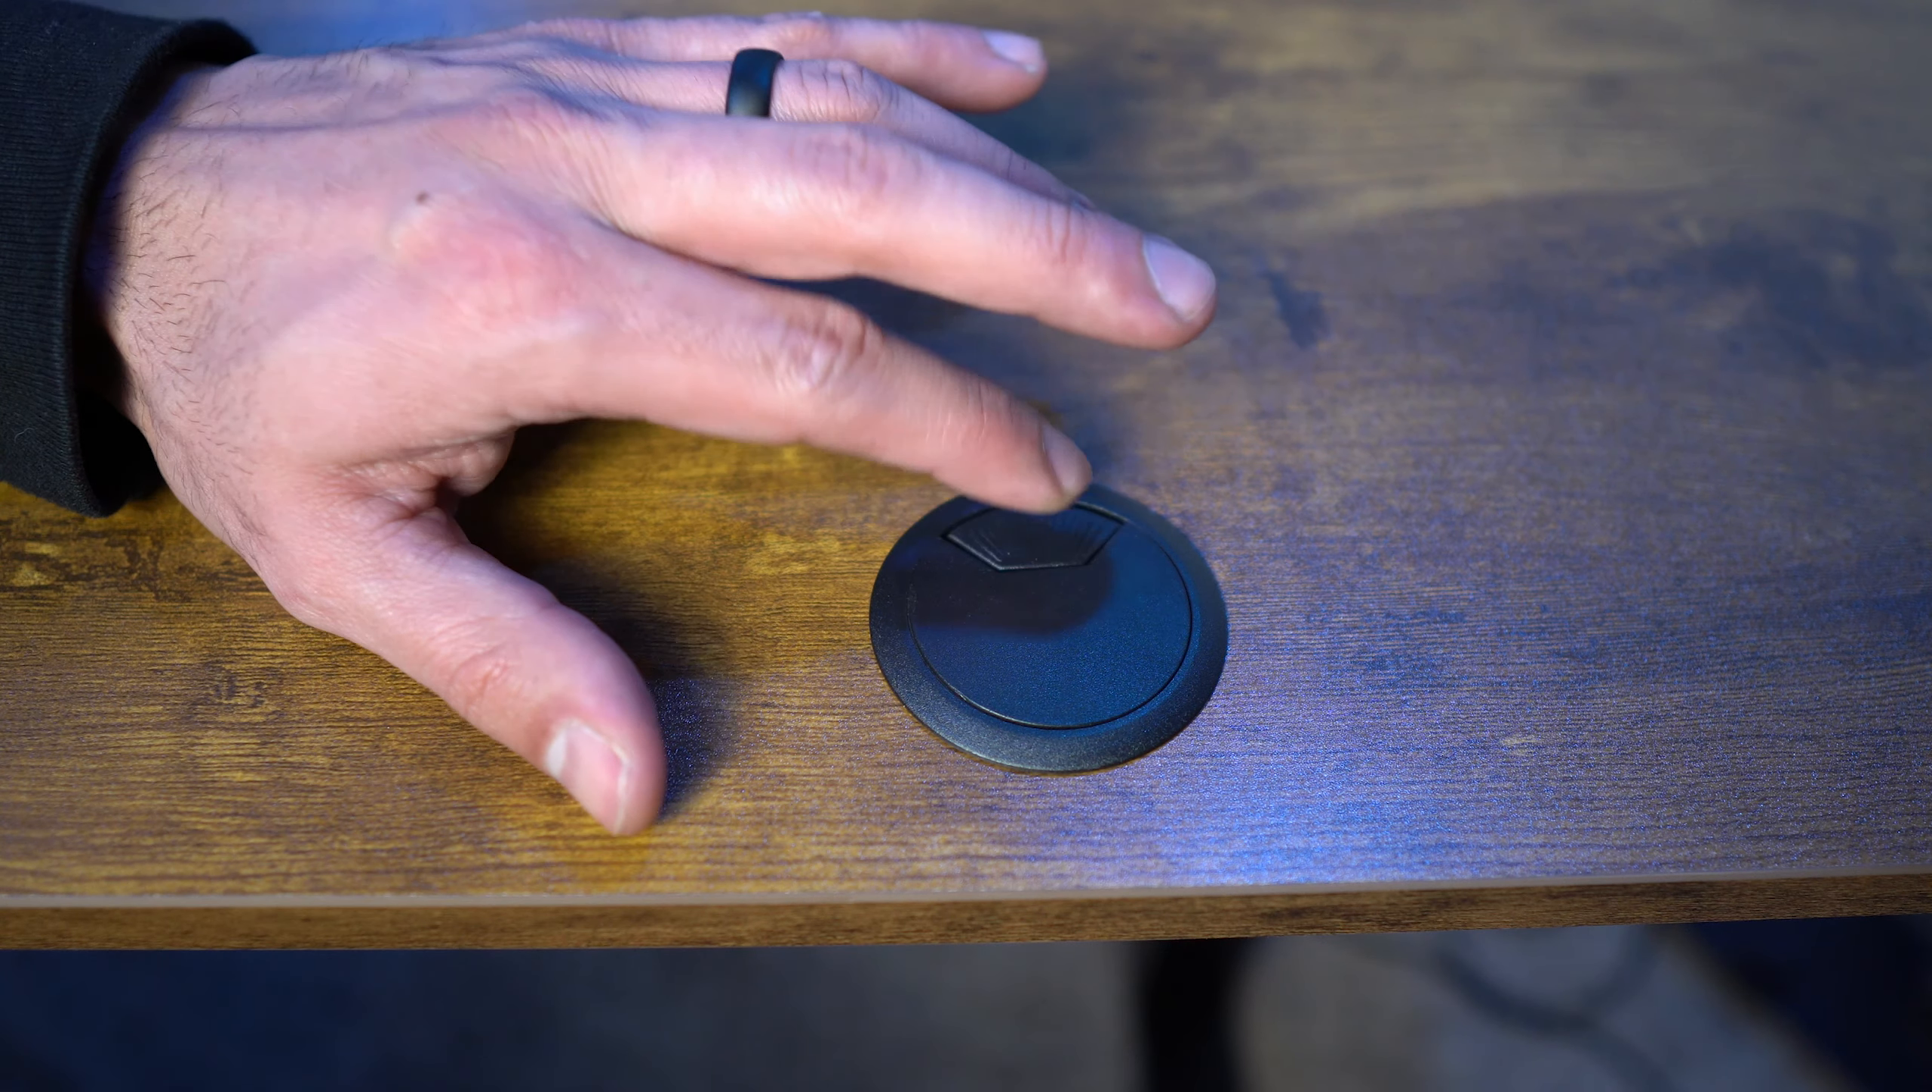The grommets included here fit just right.